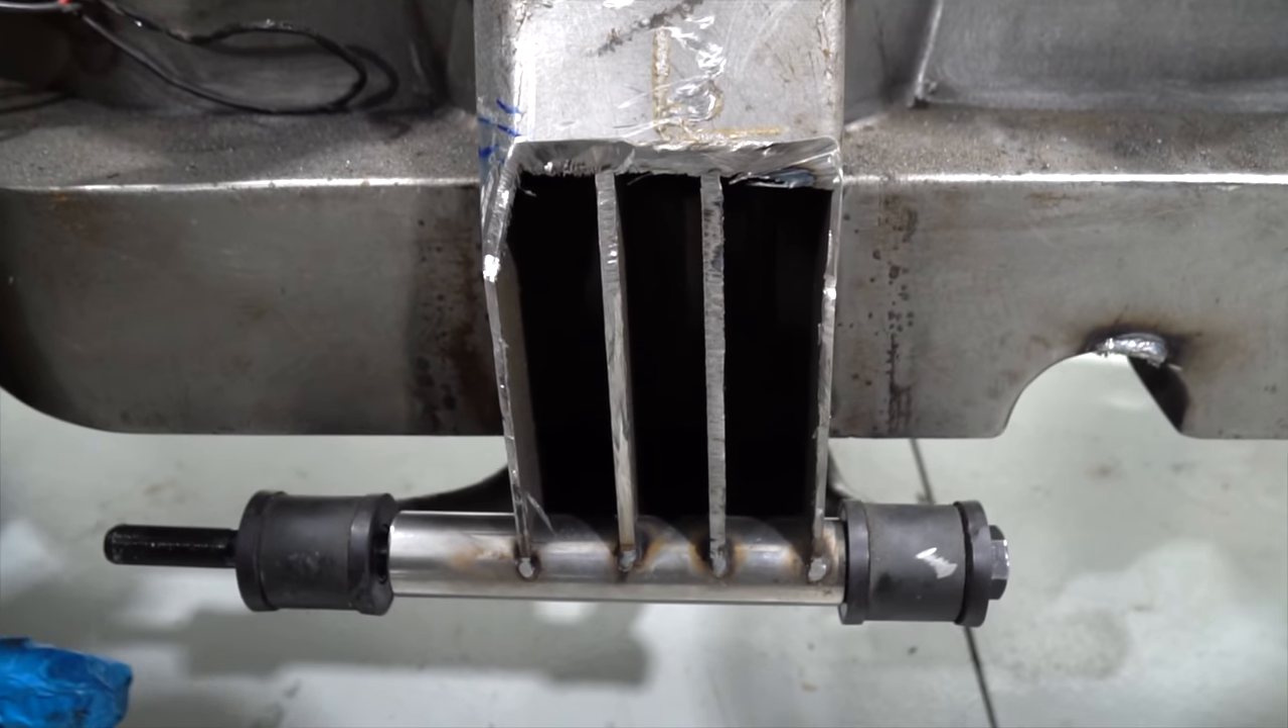Got this lower arm pin in position so it's only tacked in.